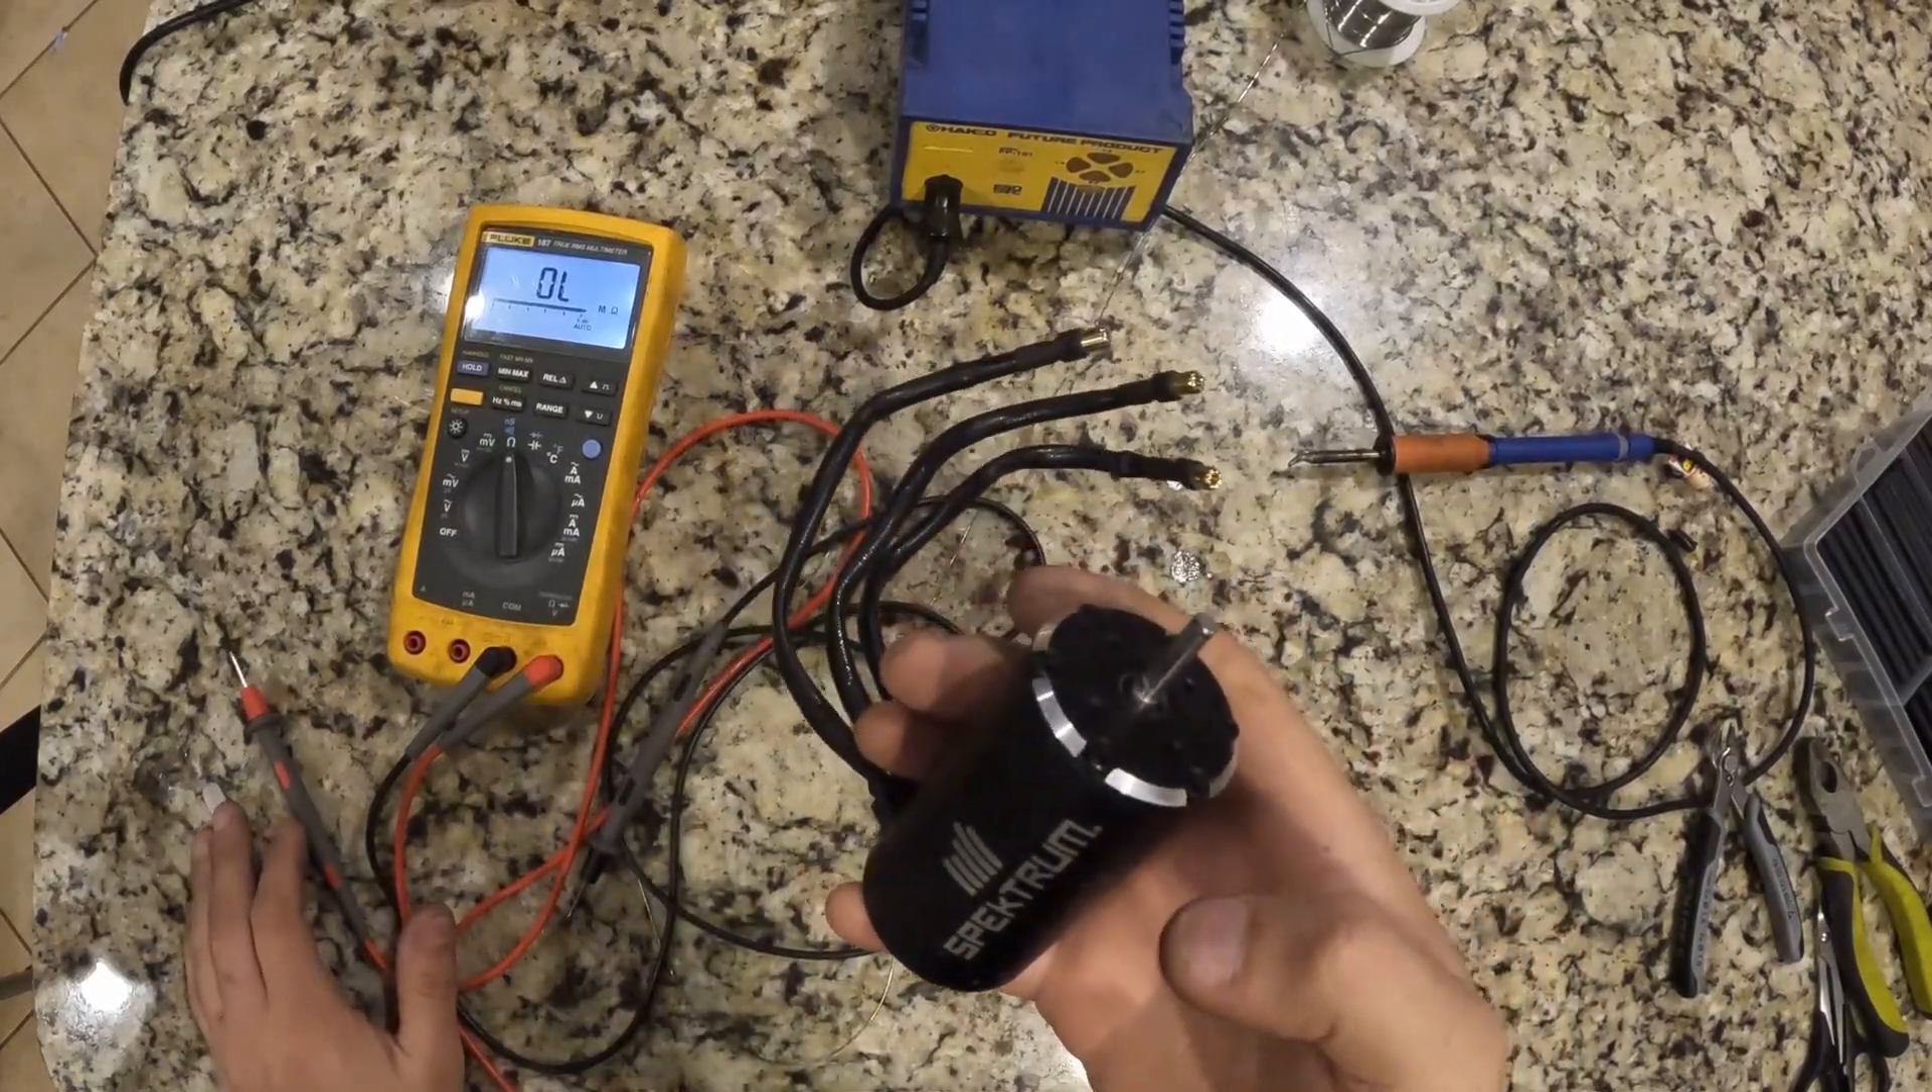We have the motor put back together.